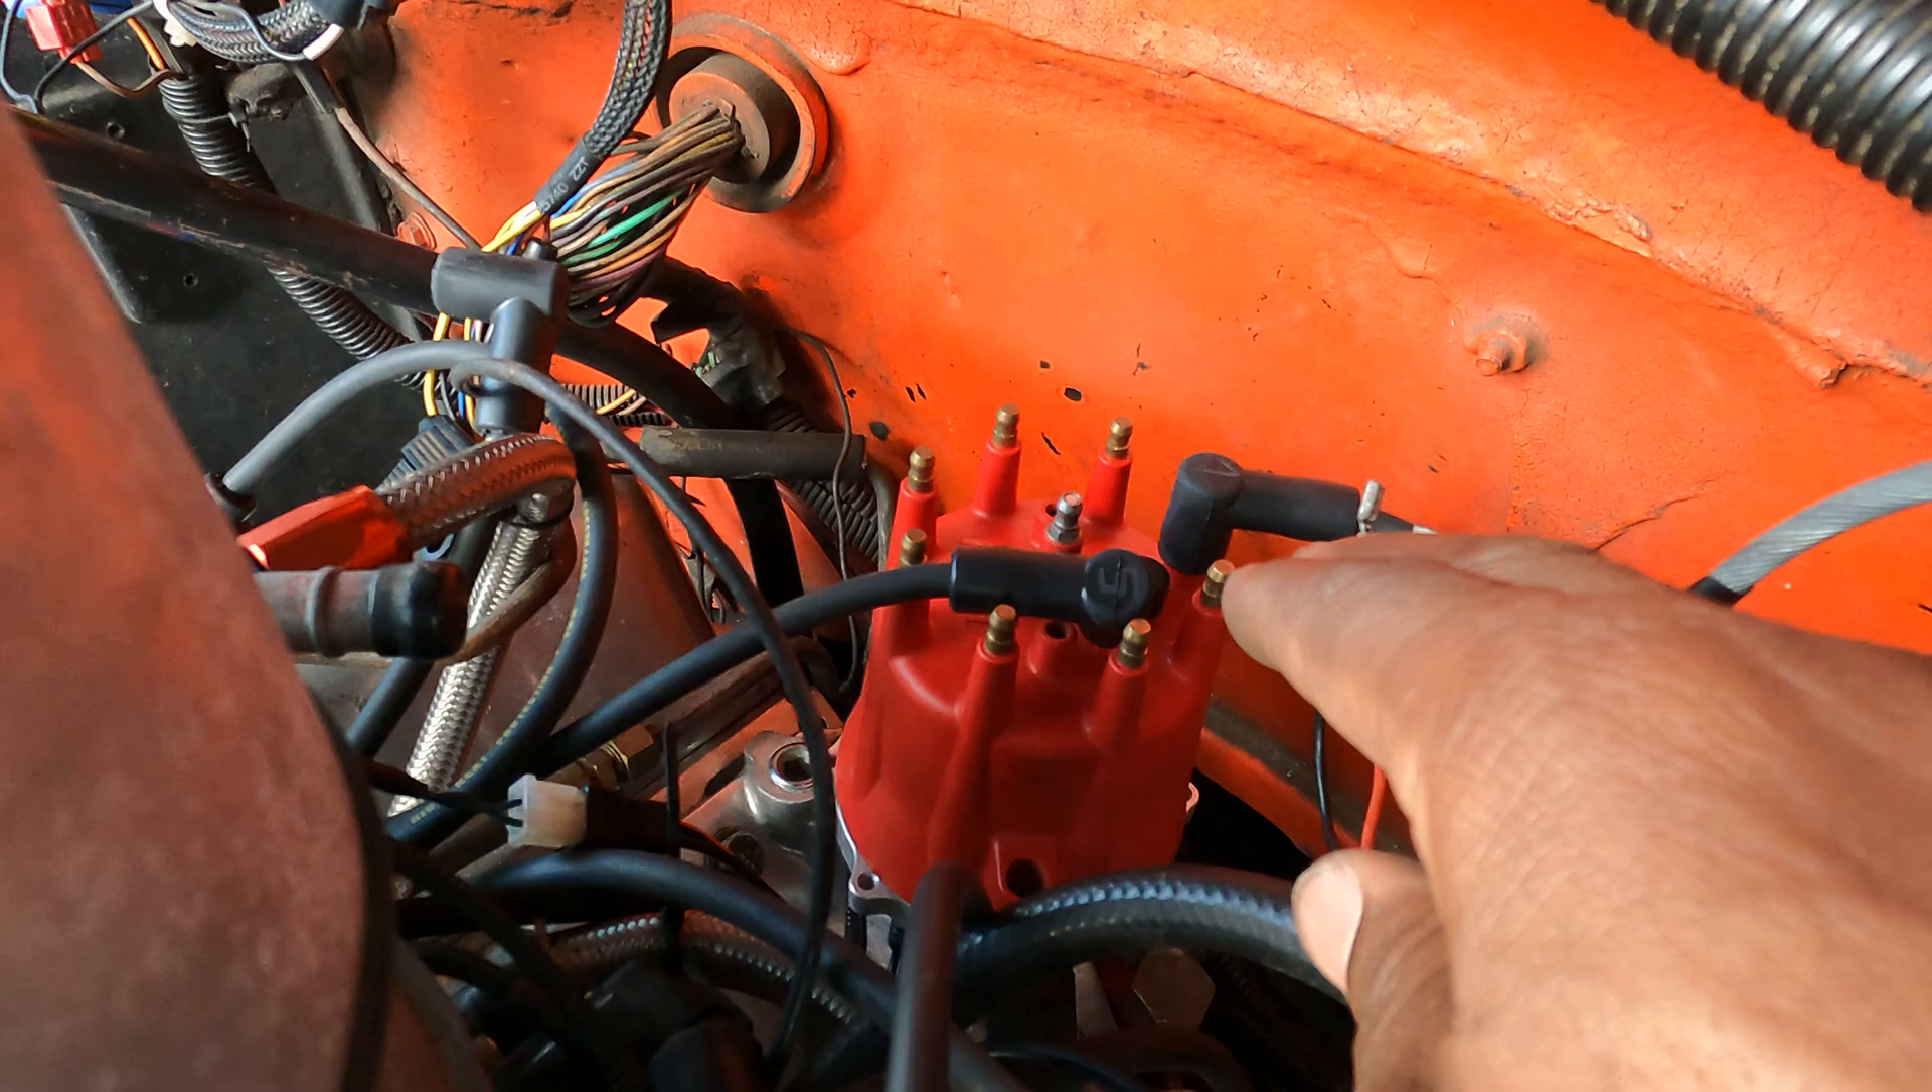All right gang check it out we got the distributor cap in place.